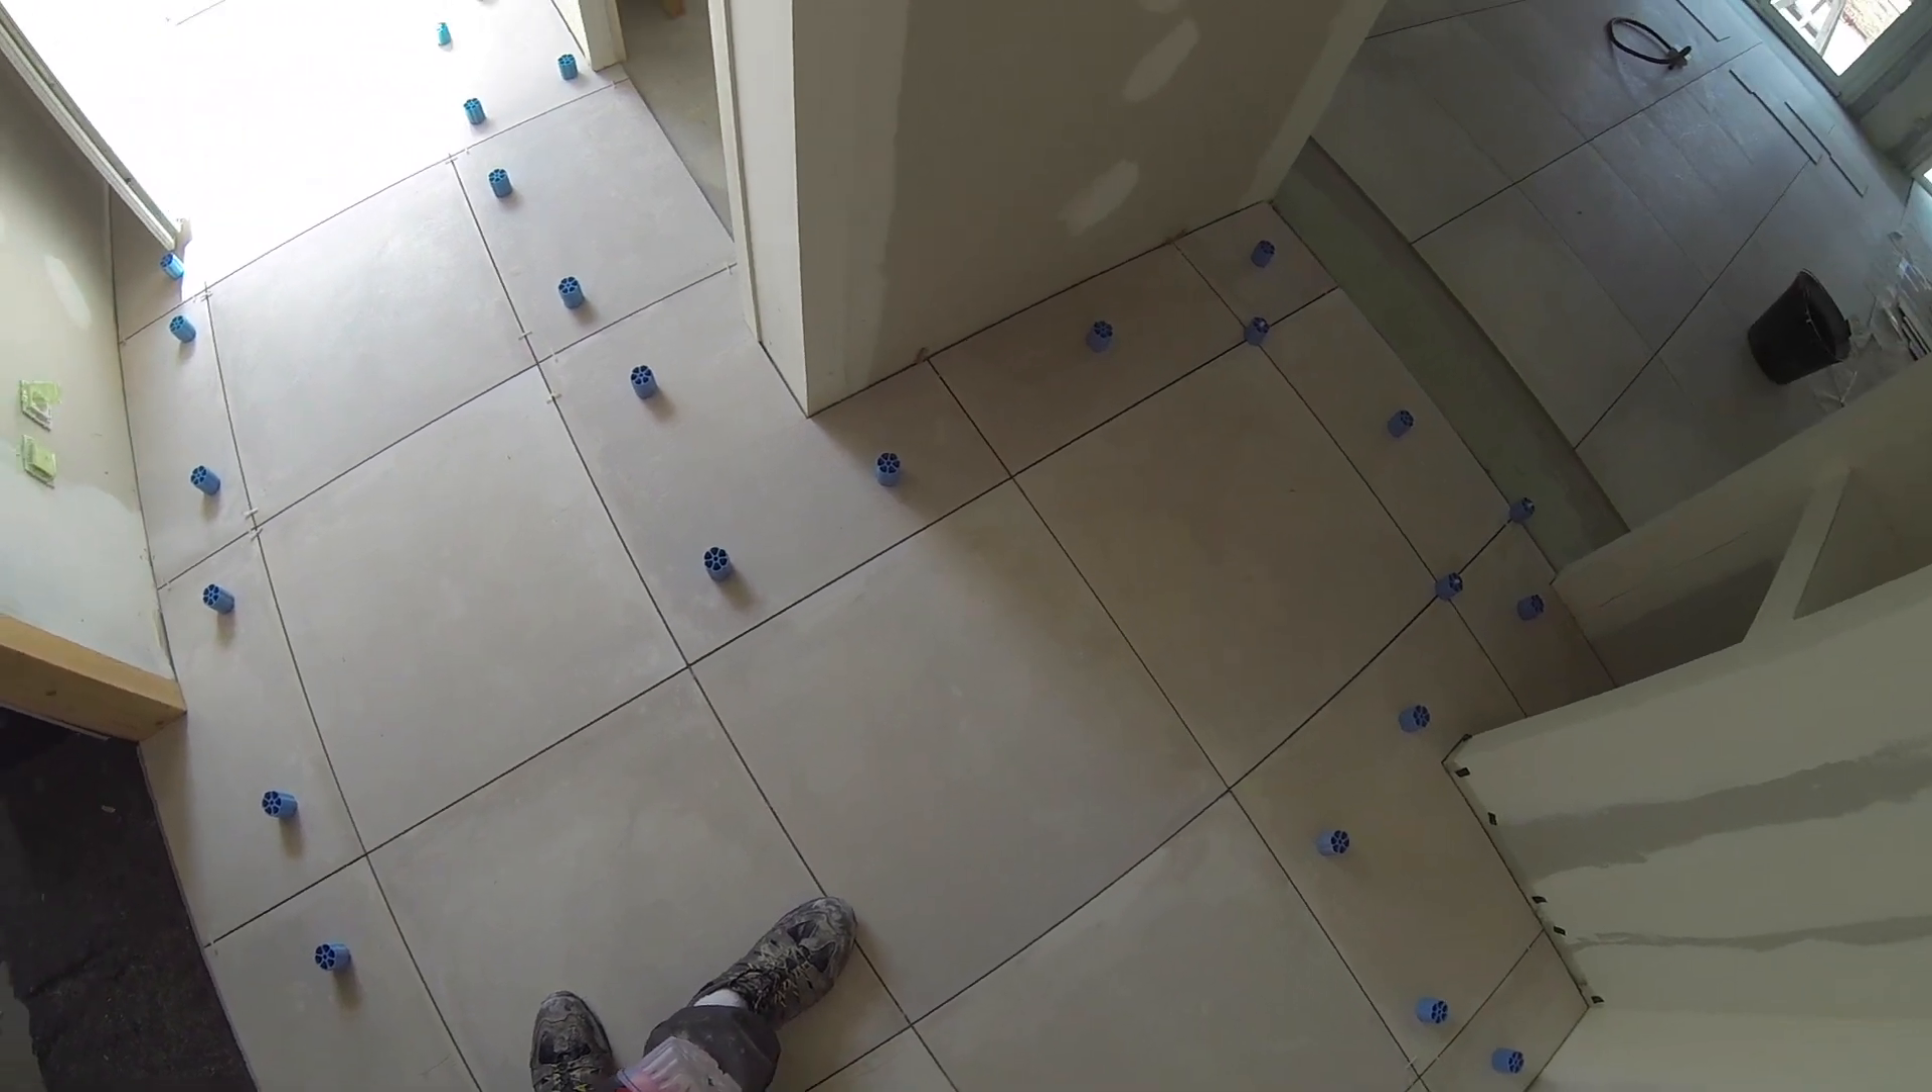J'ai posé des croisillons sur les carreaux que j'ai collés.